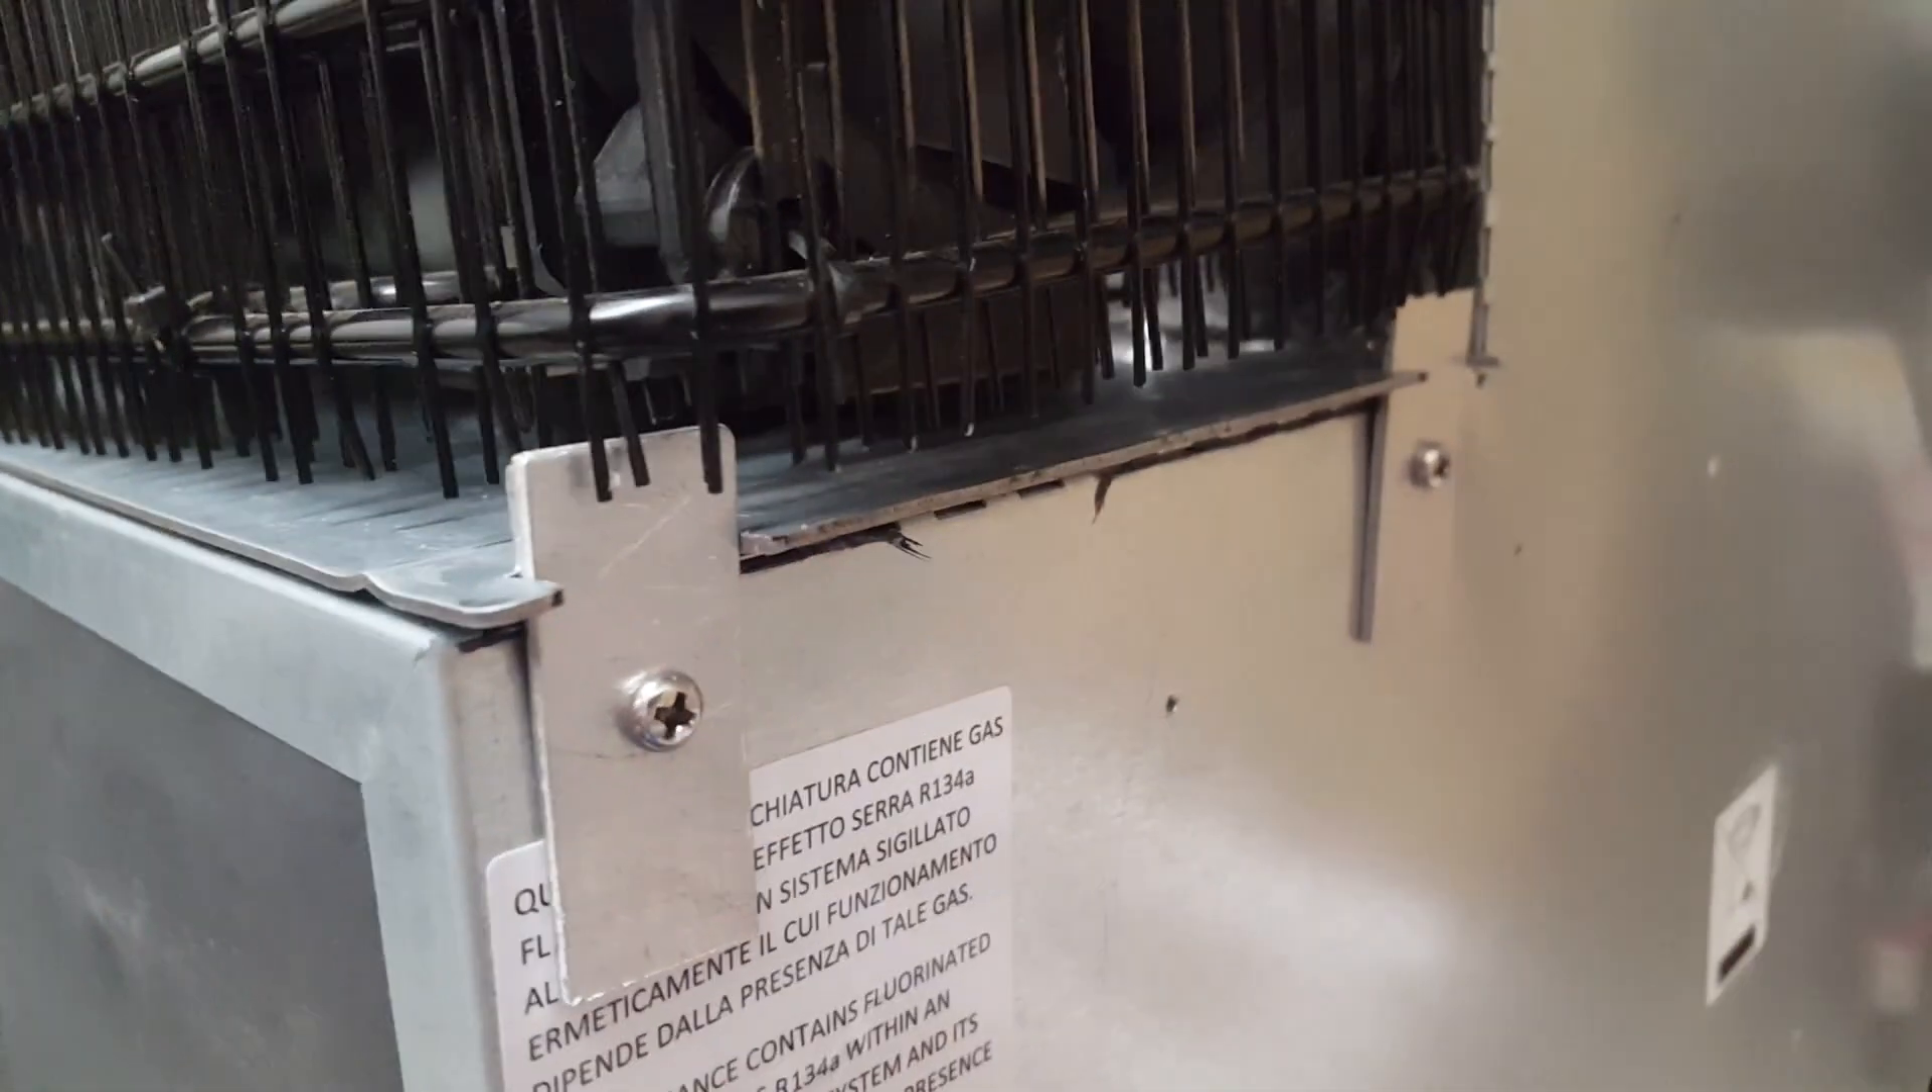I just cut a notch and used the existing screw holes on the back to attach some aluminum.